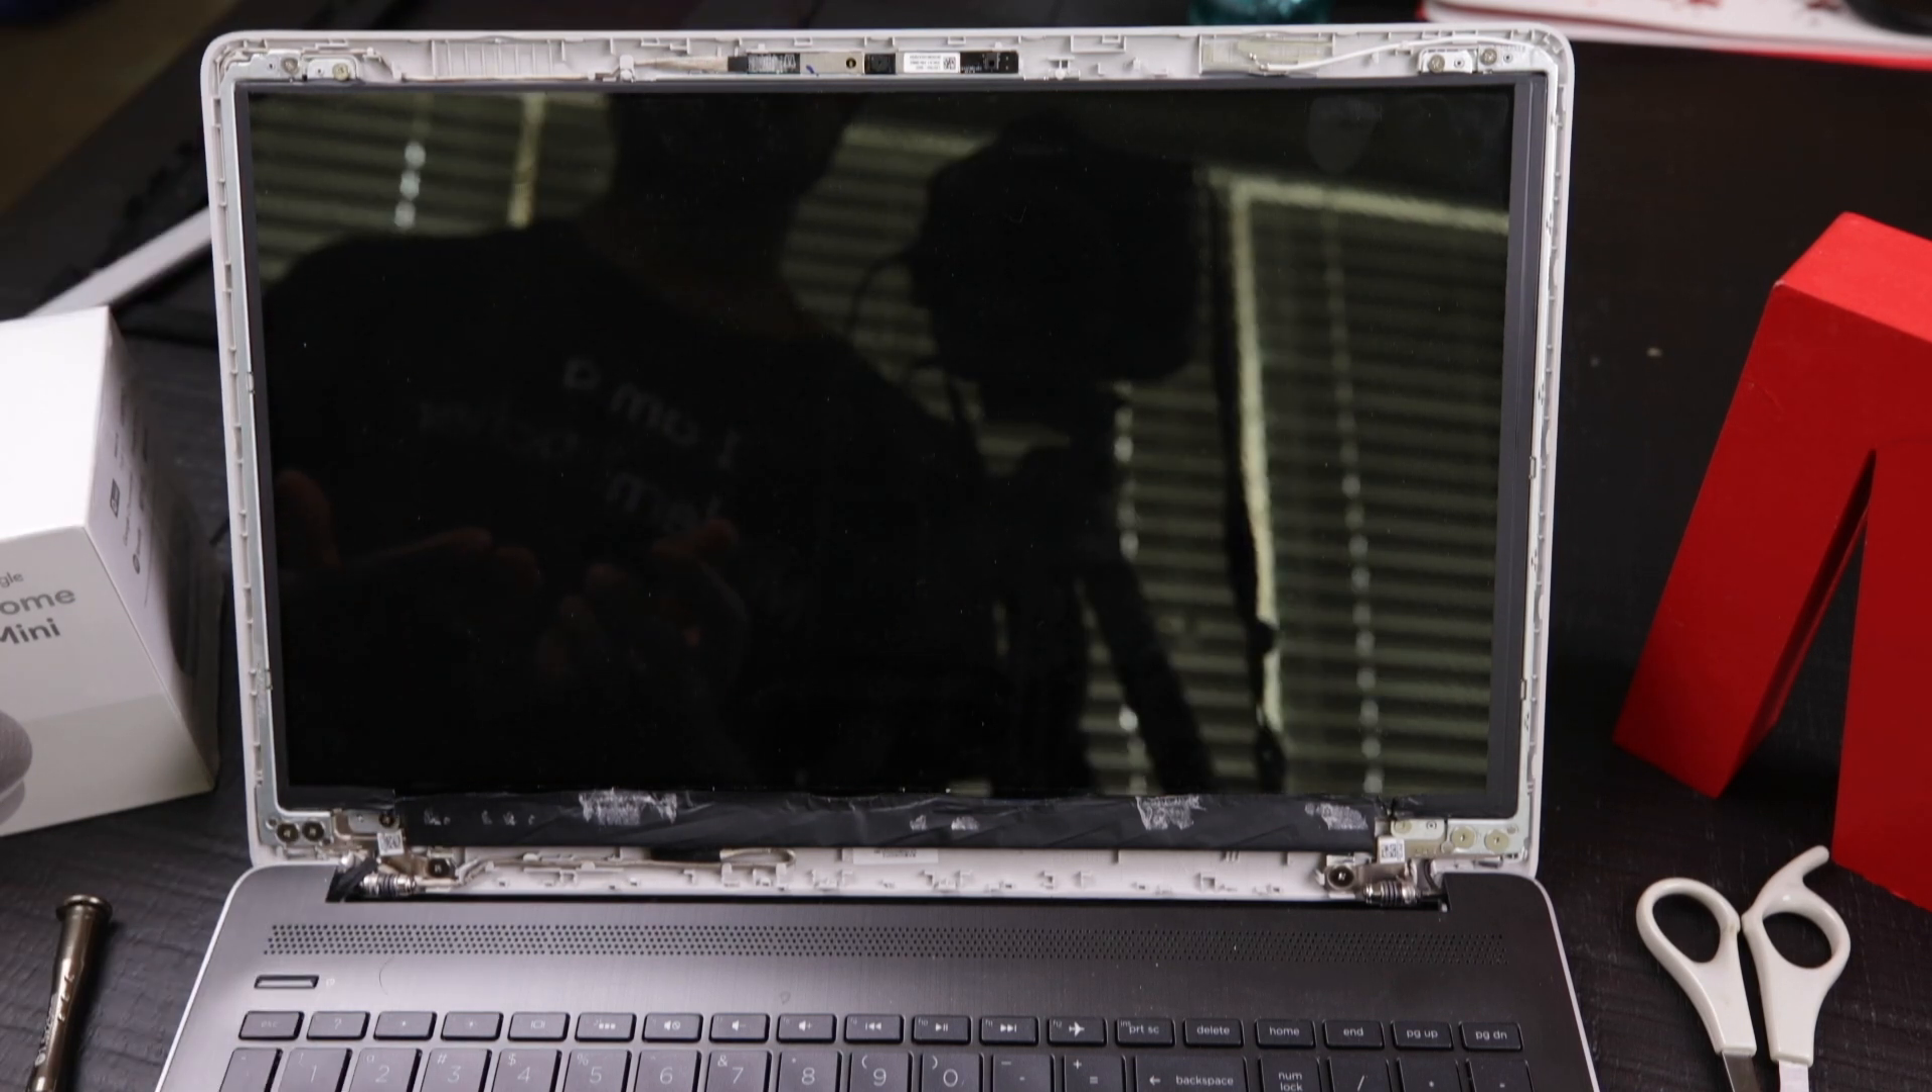So now I have my bezel out and that bottom hinge piece down there out.